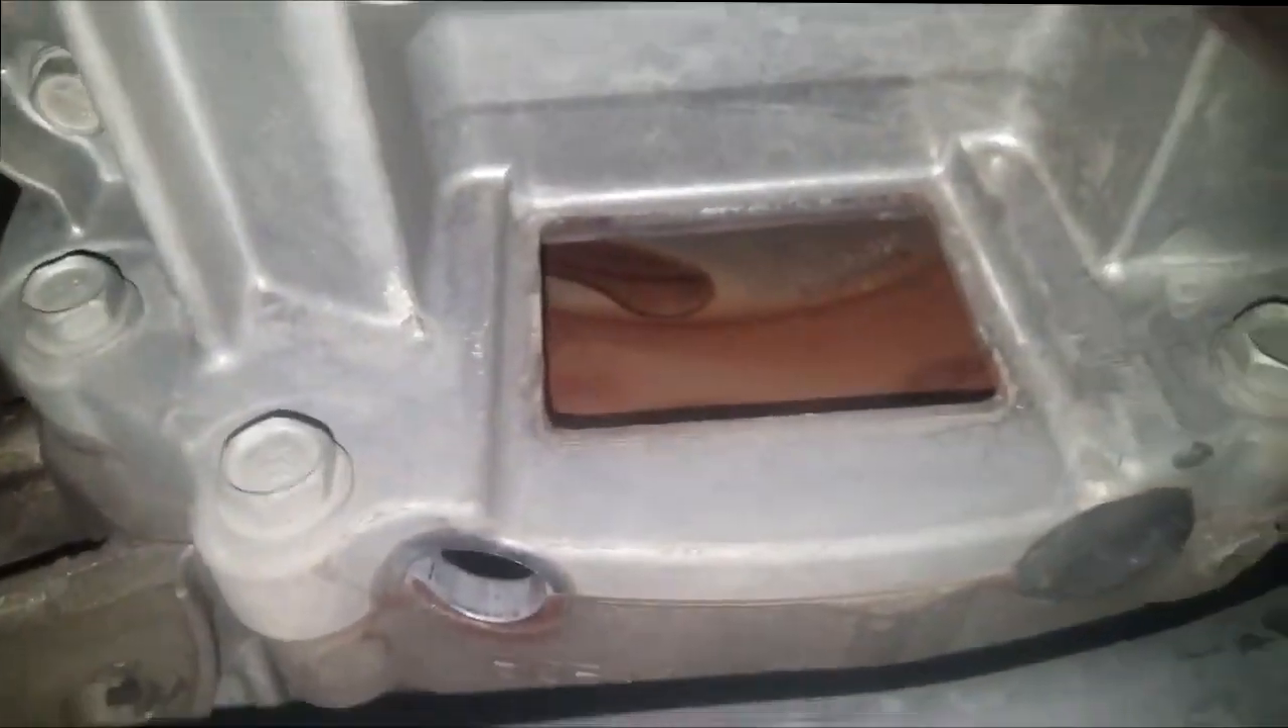Okay, so I have the inspection cover removed.